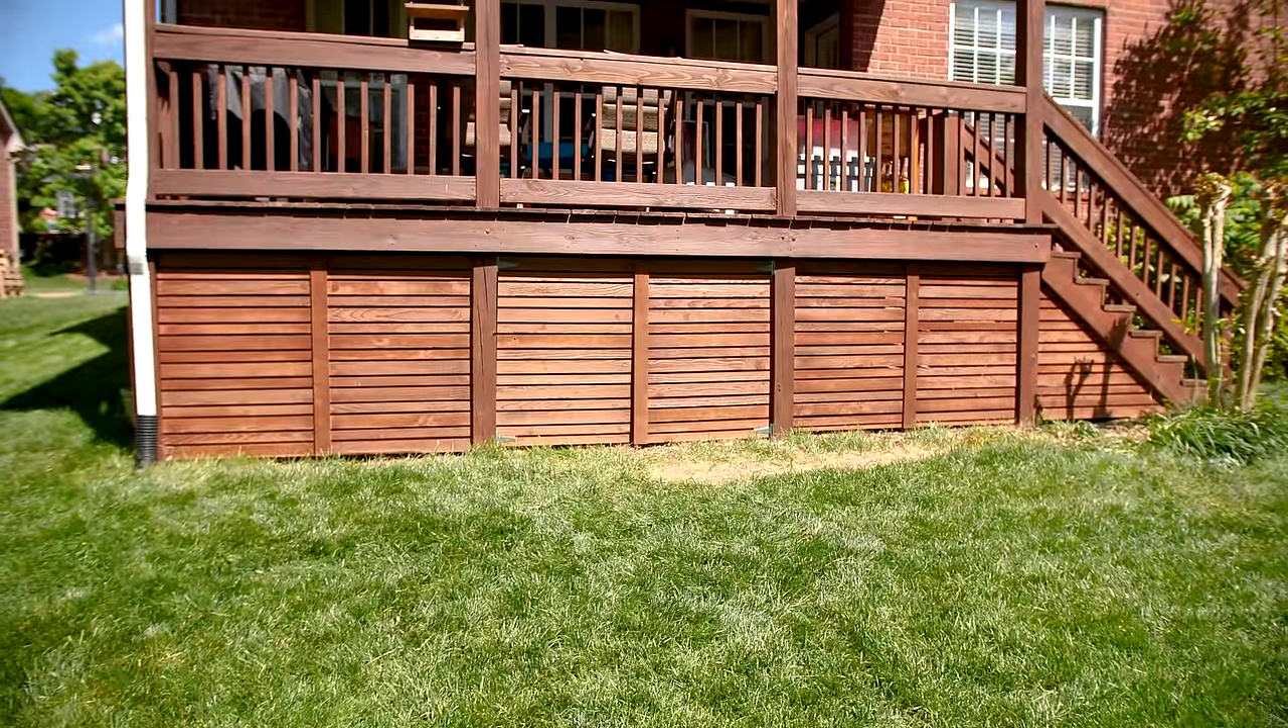I just finished enclosing the area under my deck and it looks great.